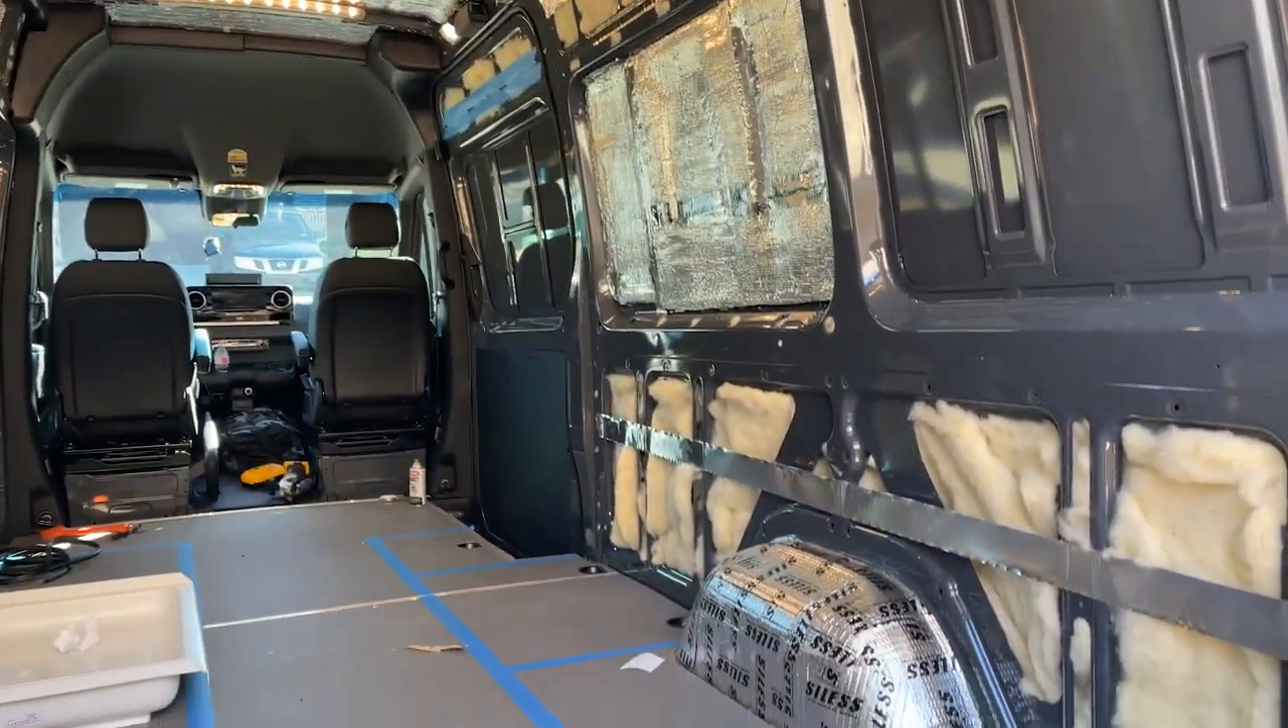The Havelock wool's going in. This side's just about done. I've got to still do the sliding door down there.